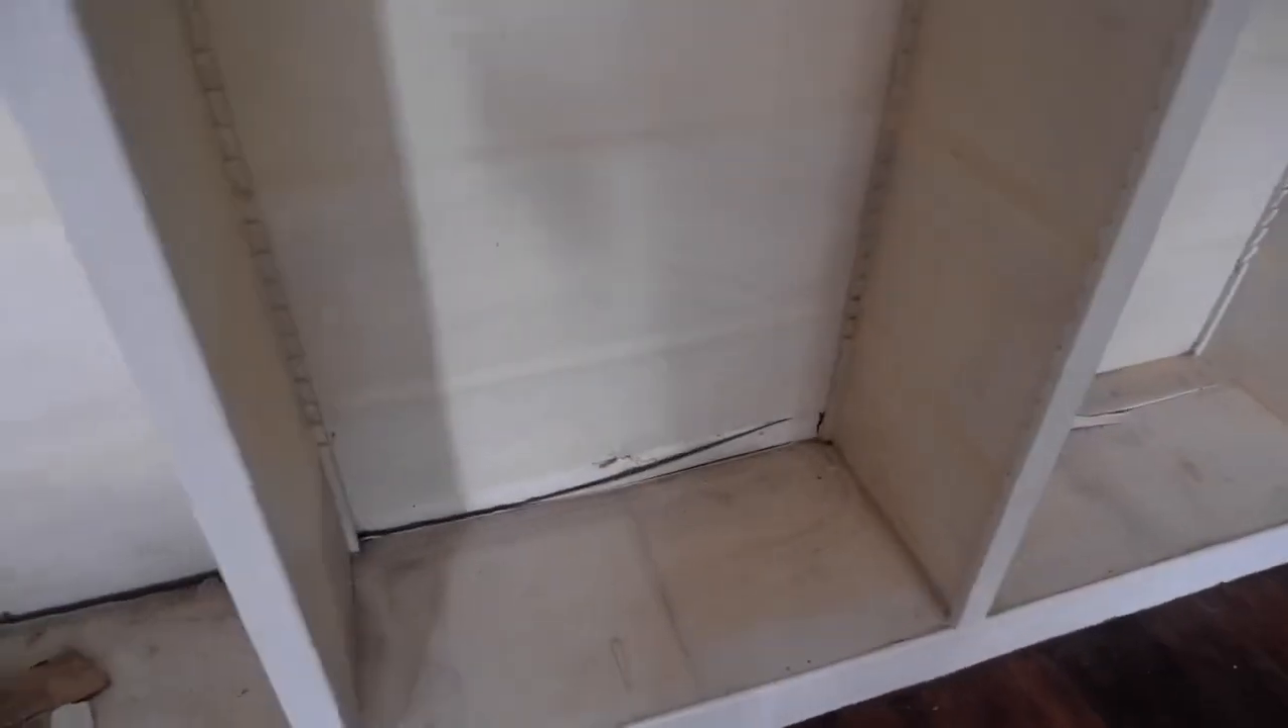Okay, so I finished taking off the shelves.